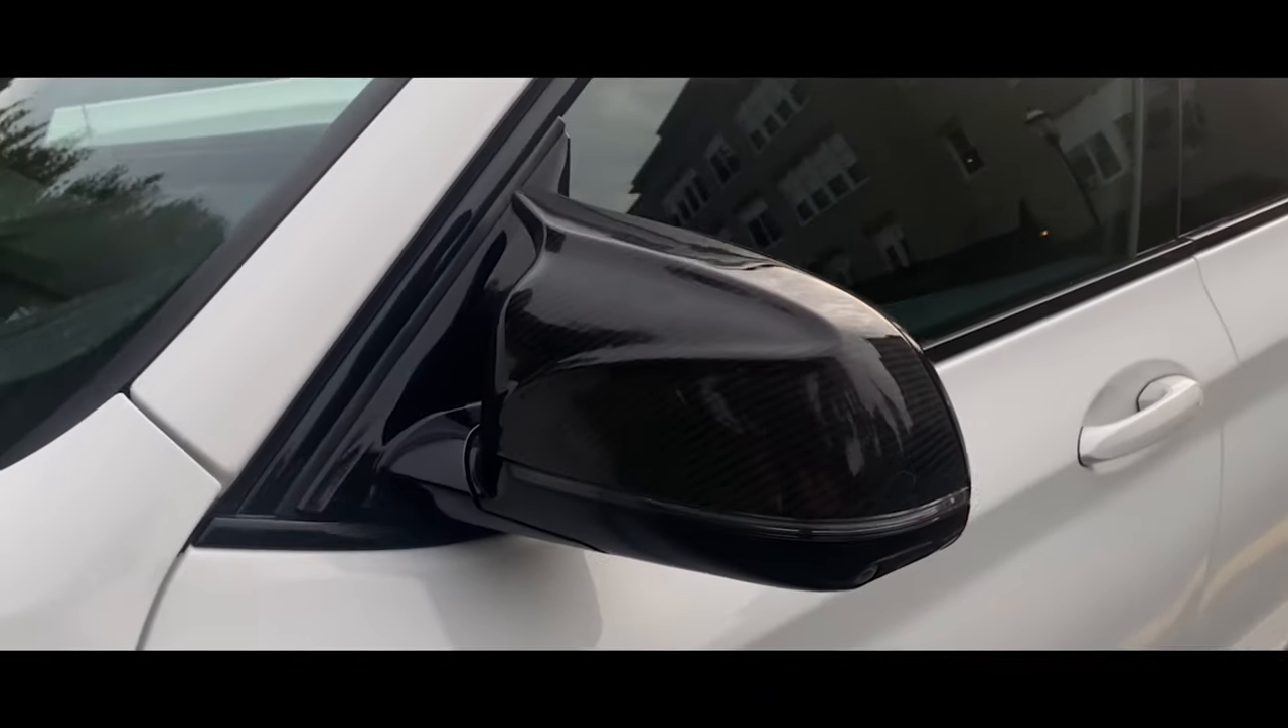All right so as you guys can see the mirror cap is on and it looks really good.